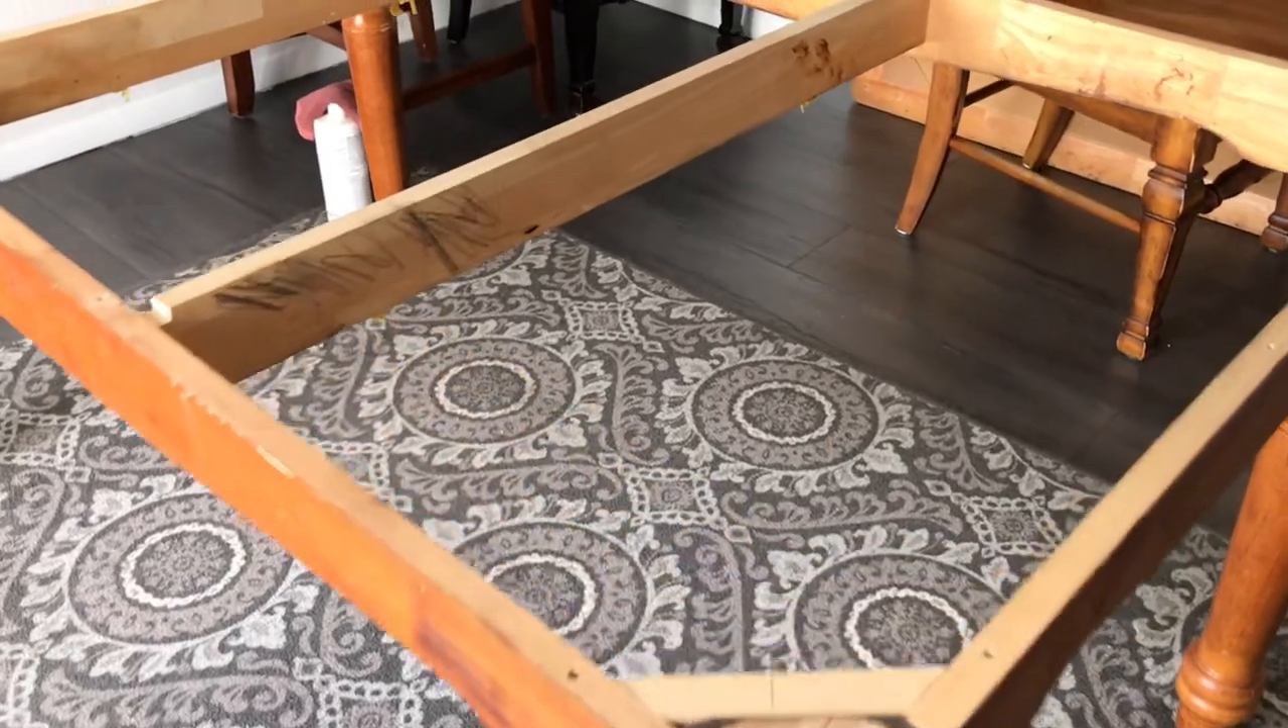This is the foundation of the table without the top just so that you can take a look.